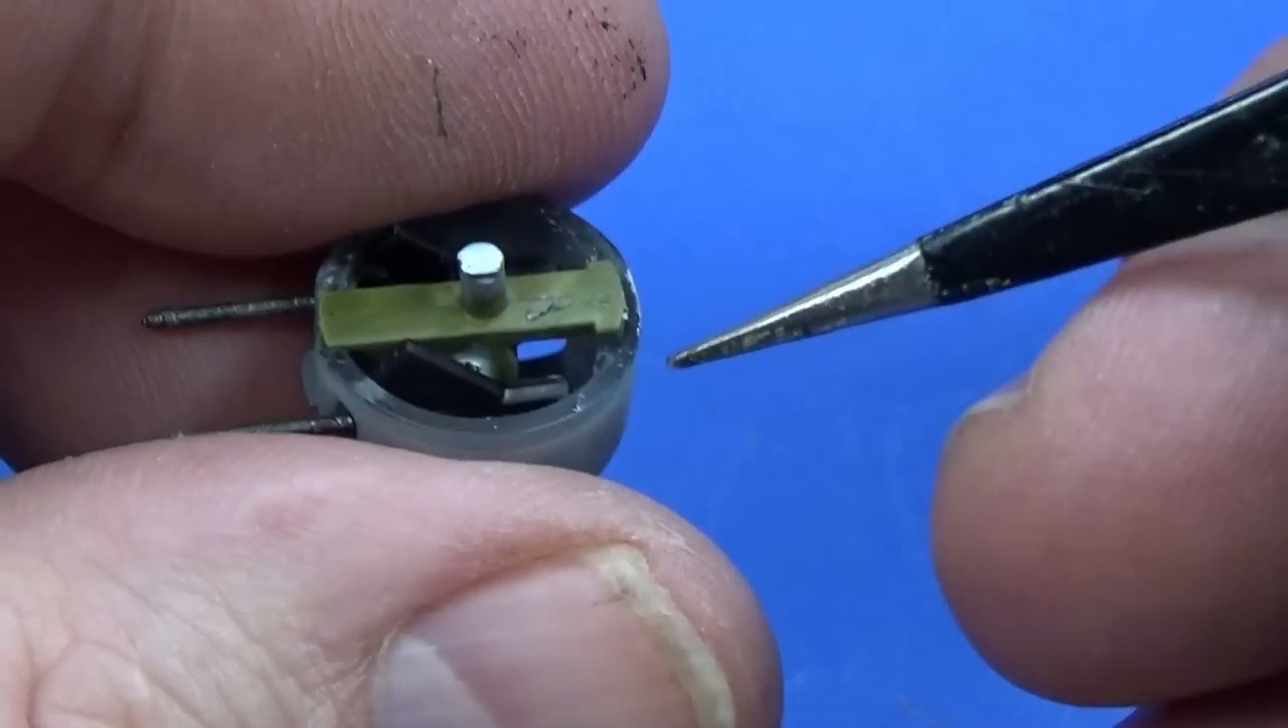Right so so the support is on the the rim of the turret like that.